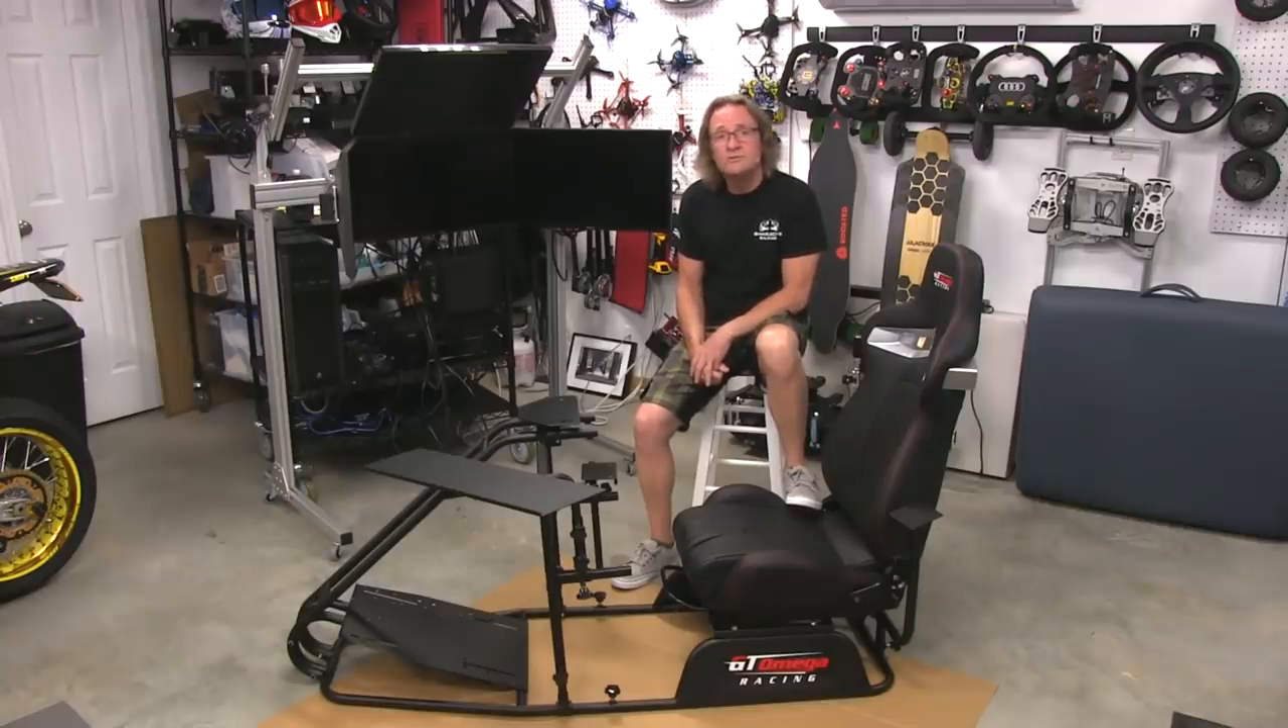But of course I still have to attach a wheelbase shifter and pedals to this cockpit.